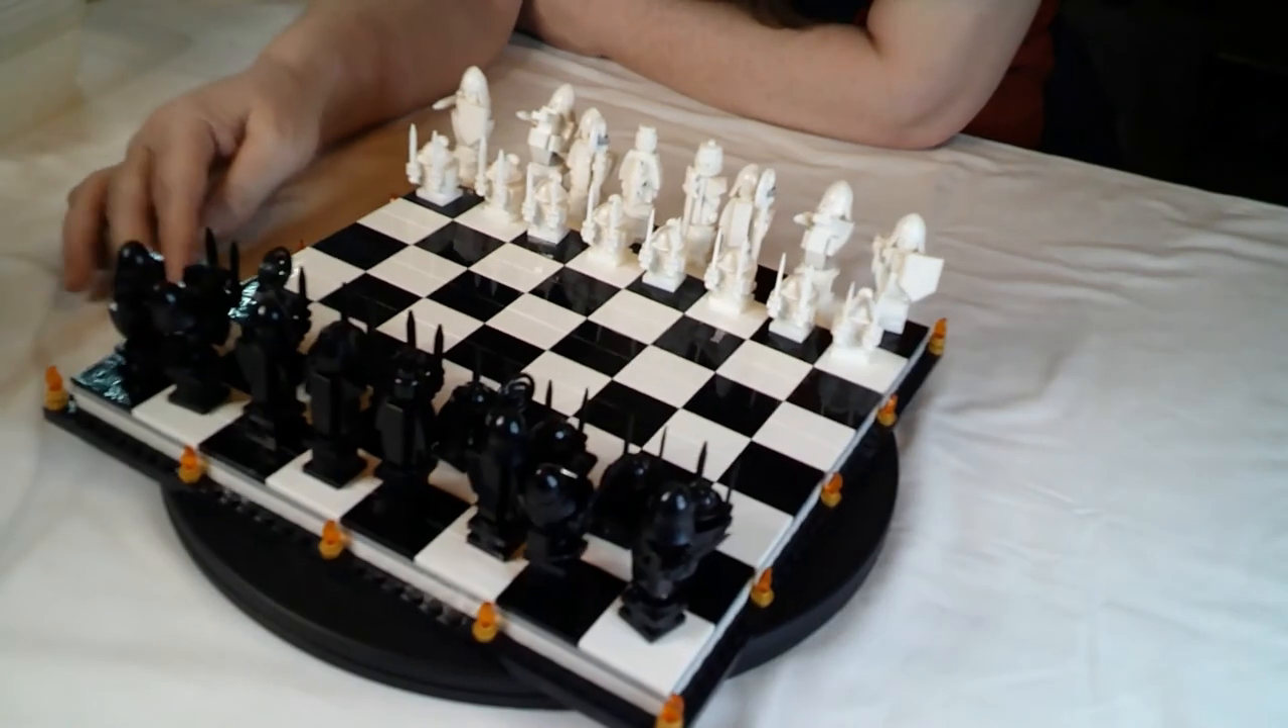This is what the uh chess set looks like fully assembled.